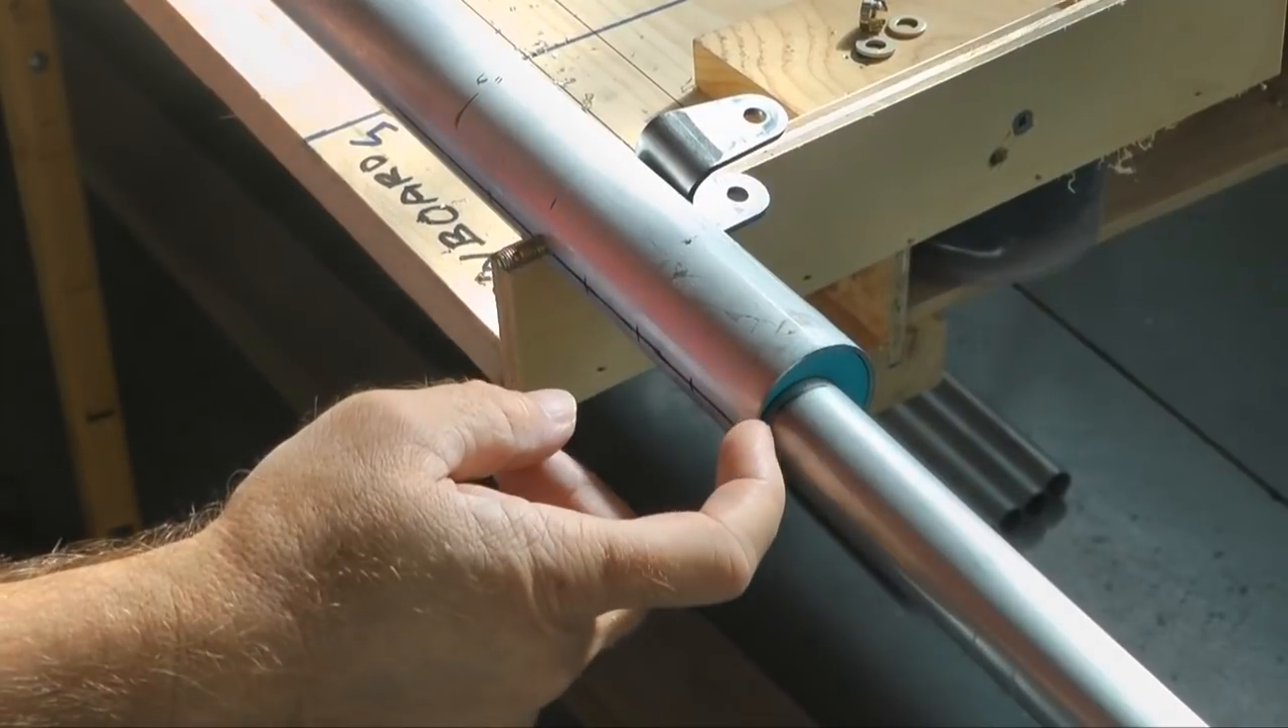Here we have the tube inserted. The spacer is simply holding the tube in the correct position.